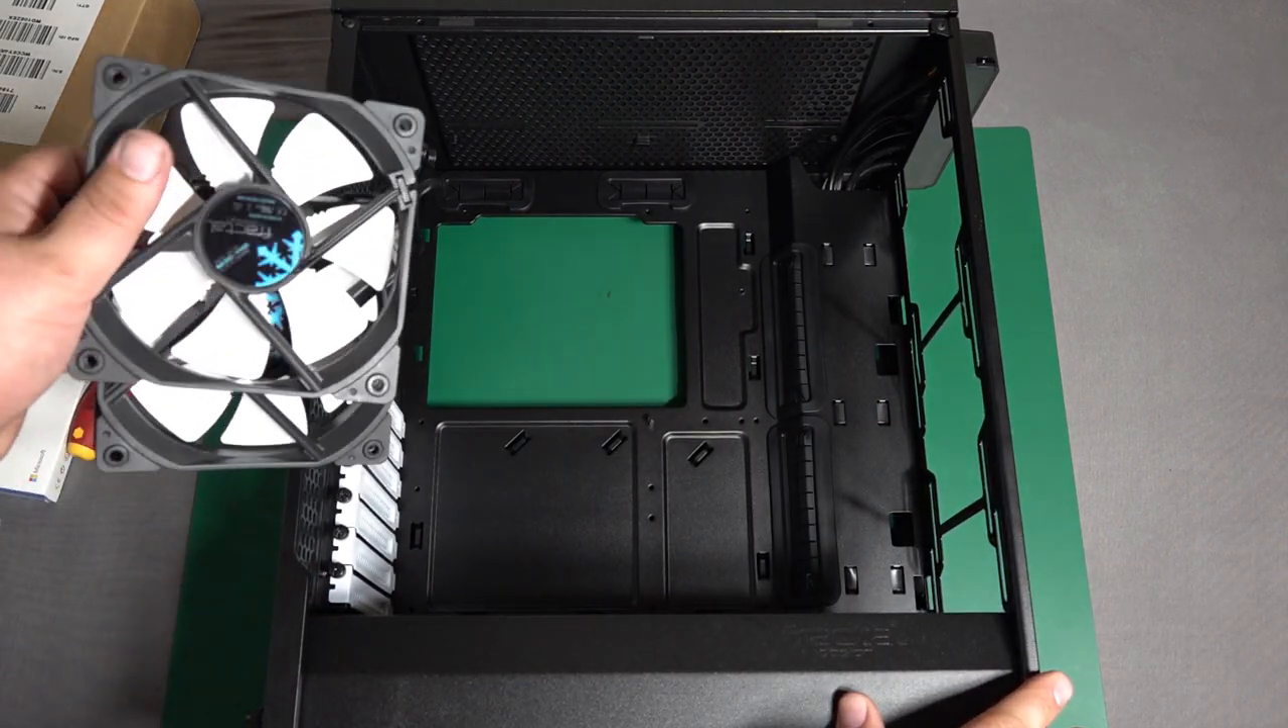I got all the panels off of it and I got the two stock fans removed.